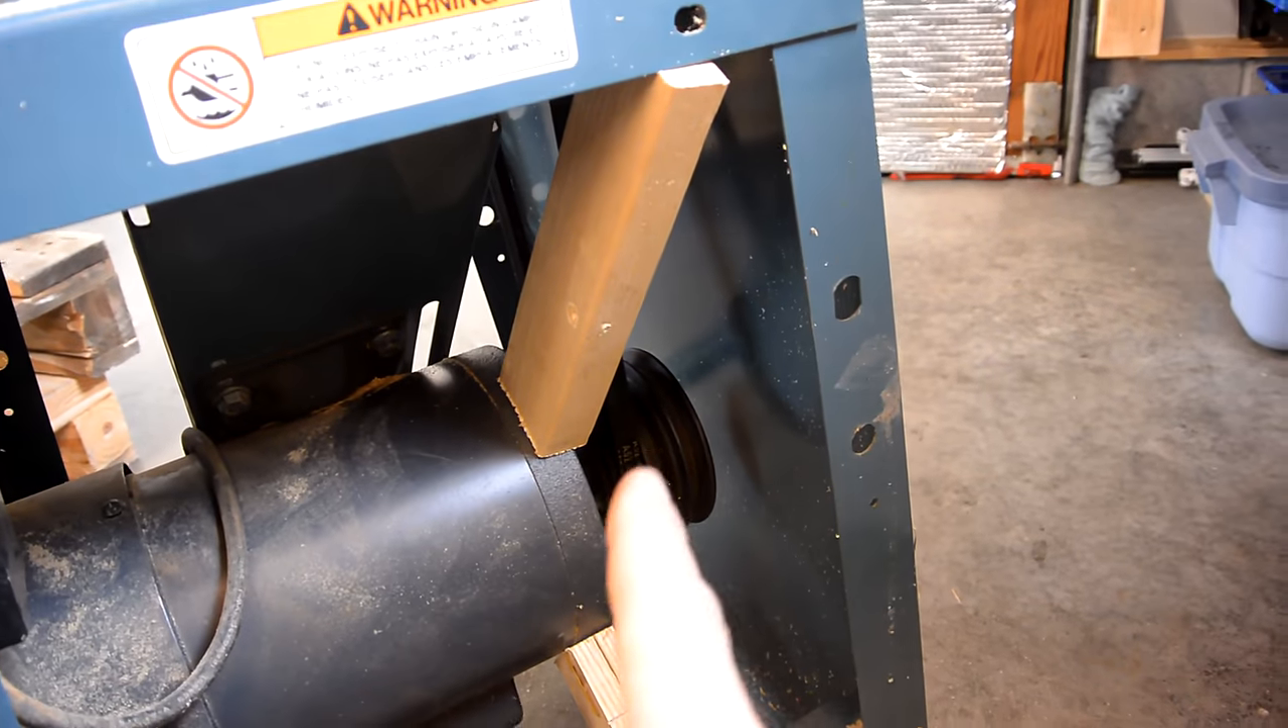But, playing around with it, I jammed some blocks in here to really fix that motor in place, and that really cut down on the vibrations.